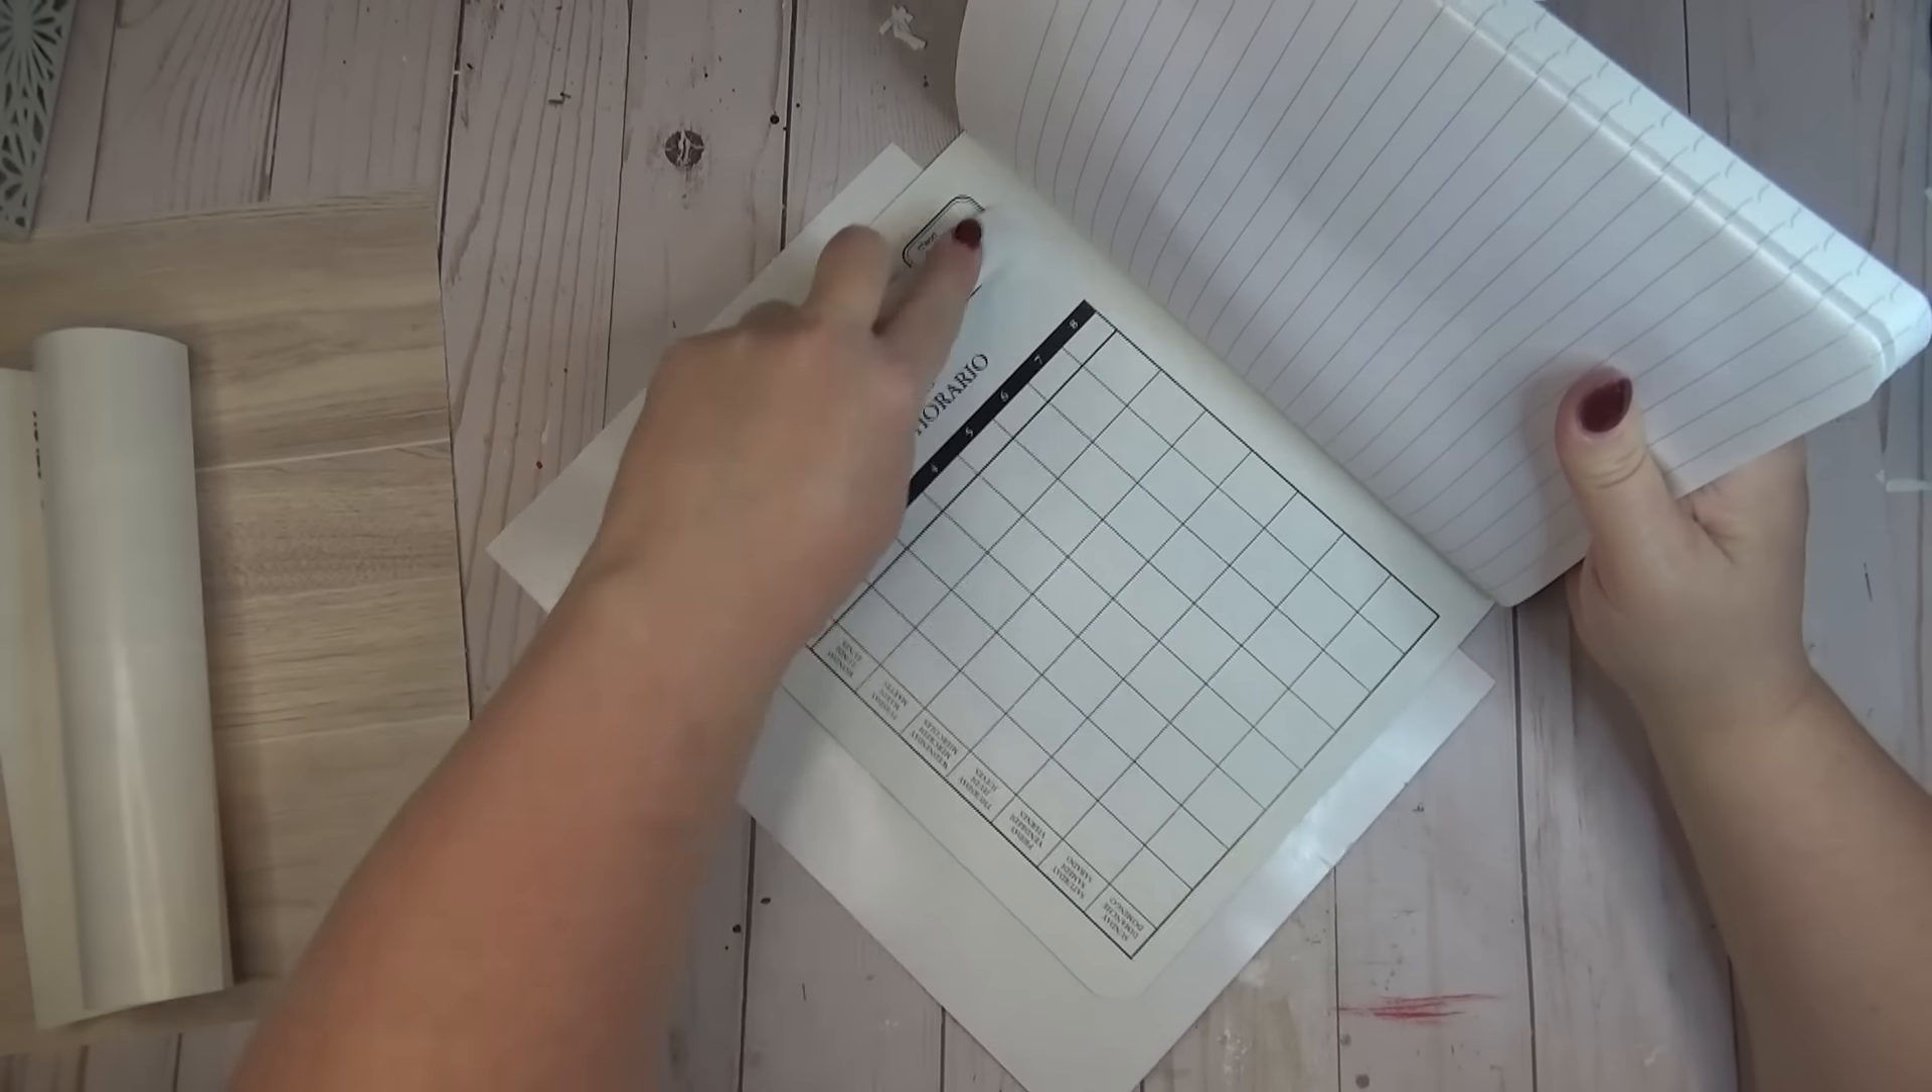Now you can see here that there's an overhang at the top, at the bottom, and at the side of the cover.